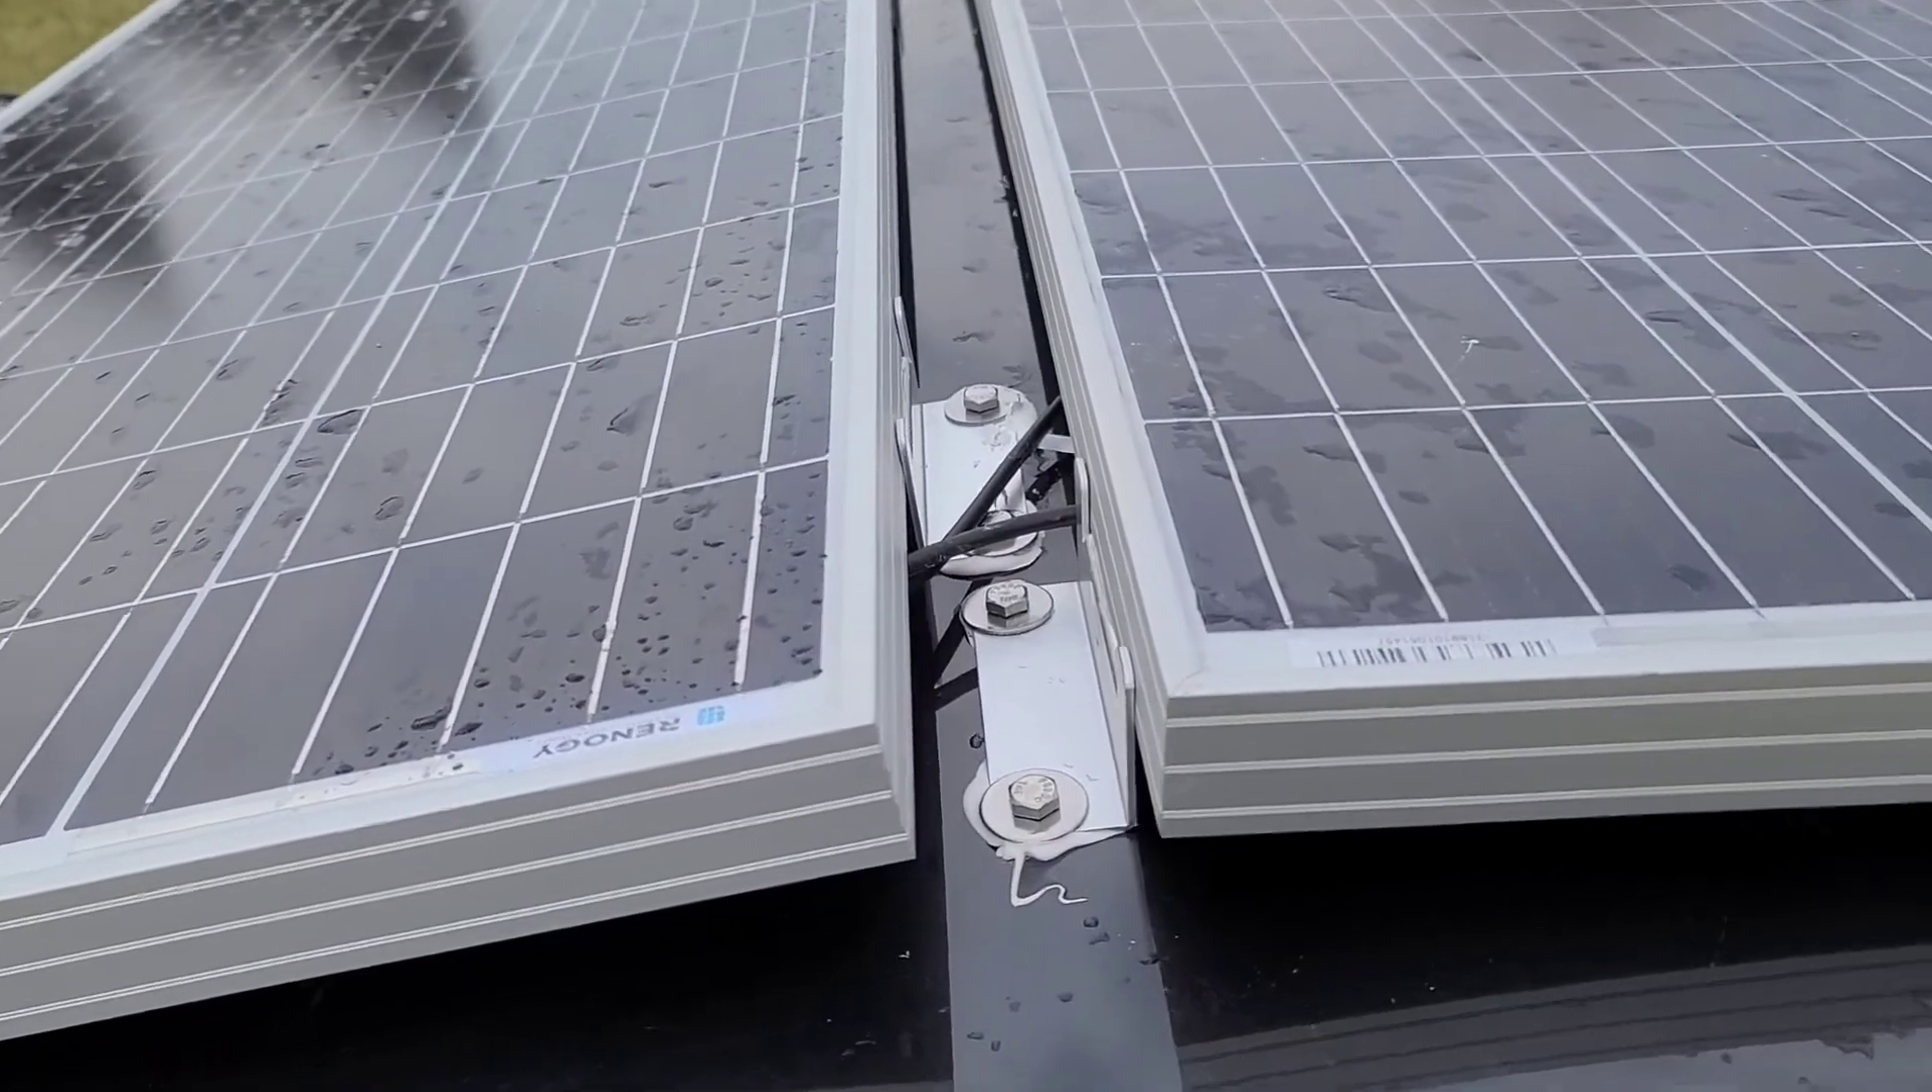We've got the panels on. The Dicor is underneath the brackets. The screws are in. Tighten down on the inside.